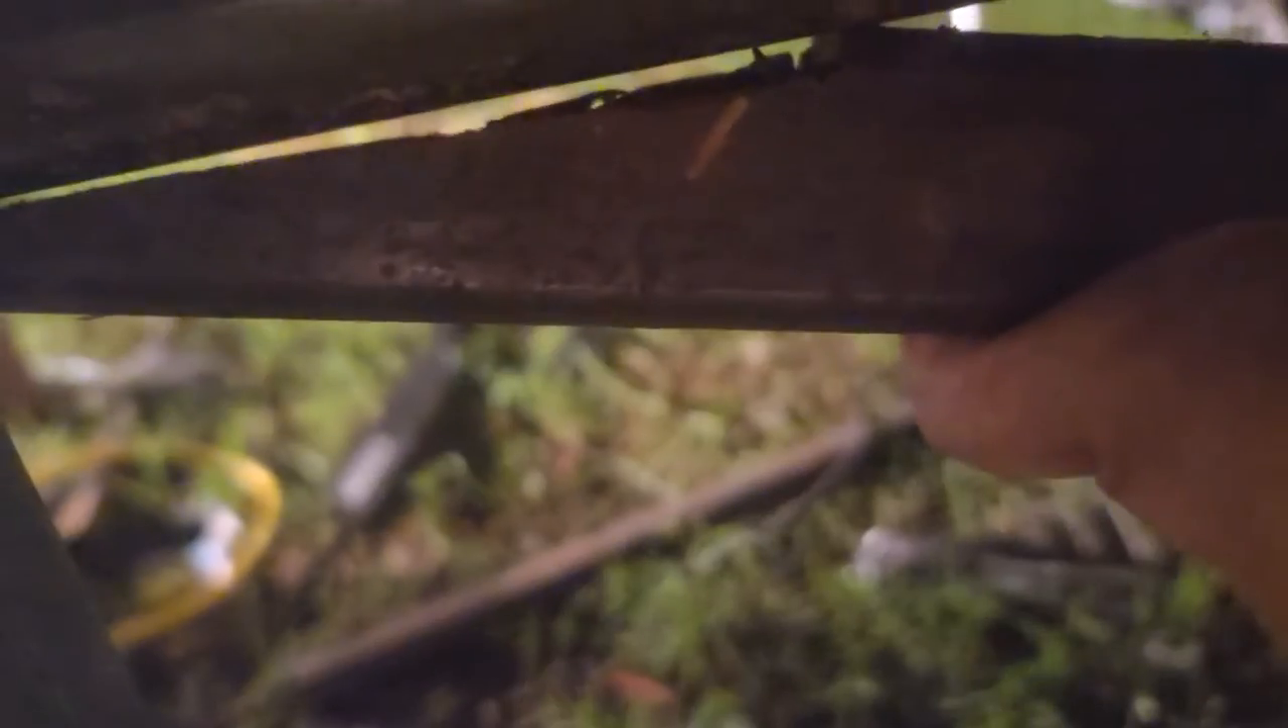See that can you see that that cut is not right so it's interfering with the flush fit I've got way too much gap there.